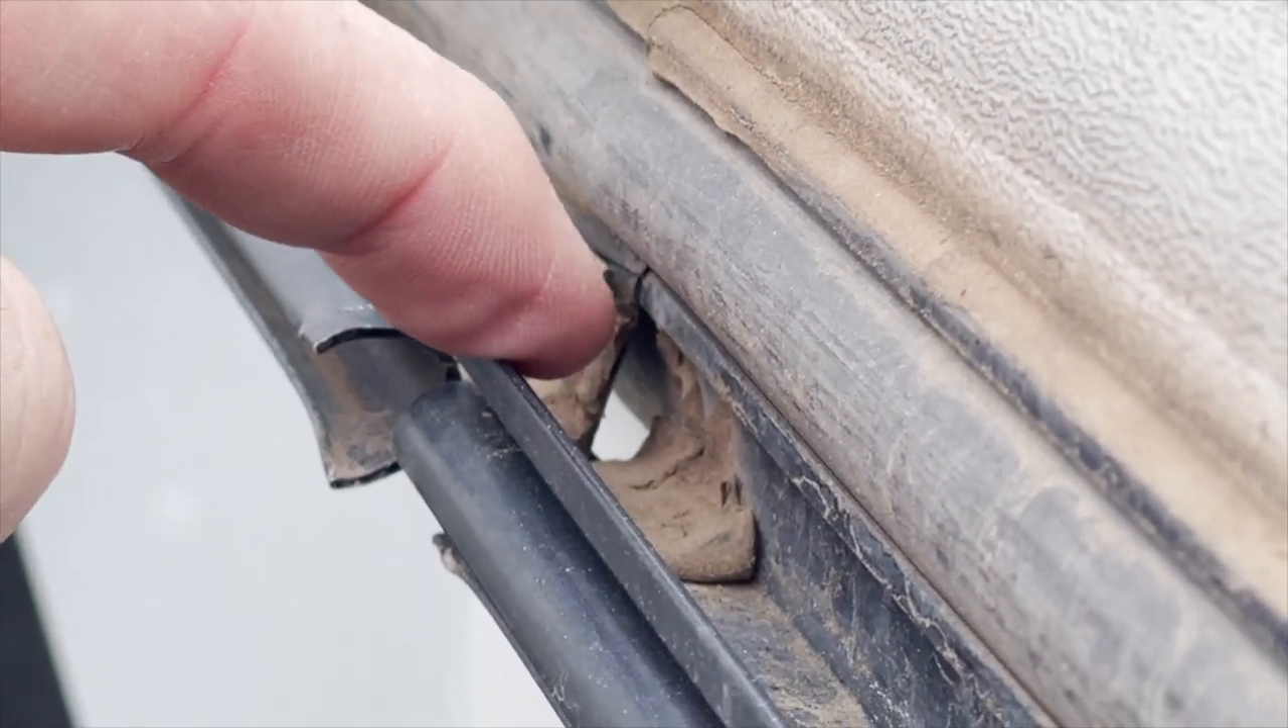You can see the gap in the back back here where i can see clear through.